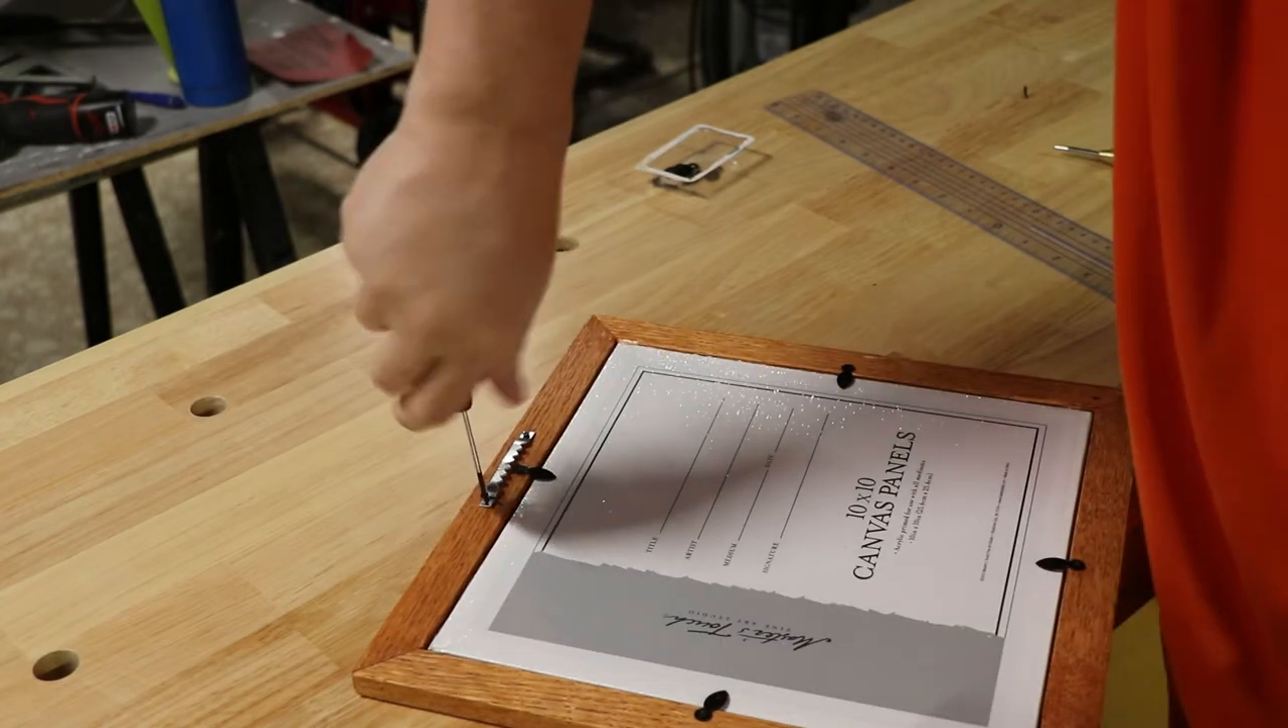And finally, the last piece was to add in a hanging bracket so it can be hung on the wall.